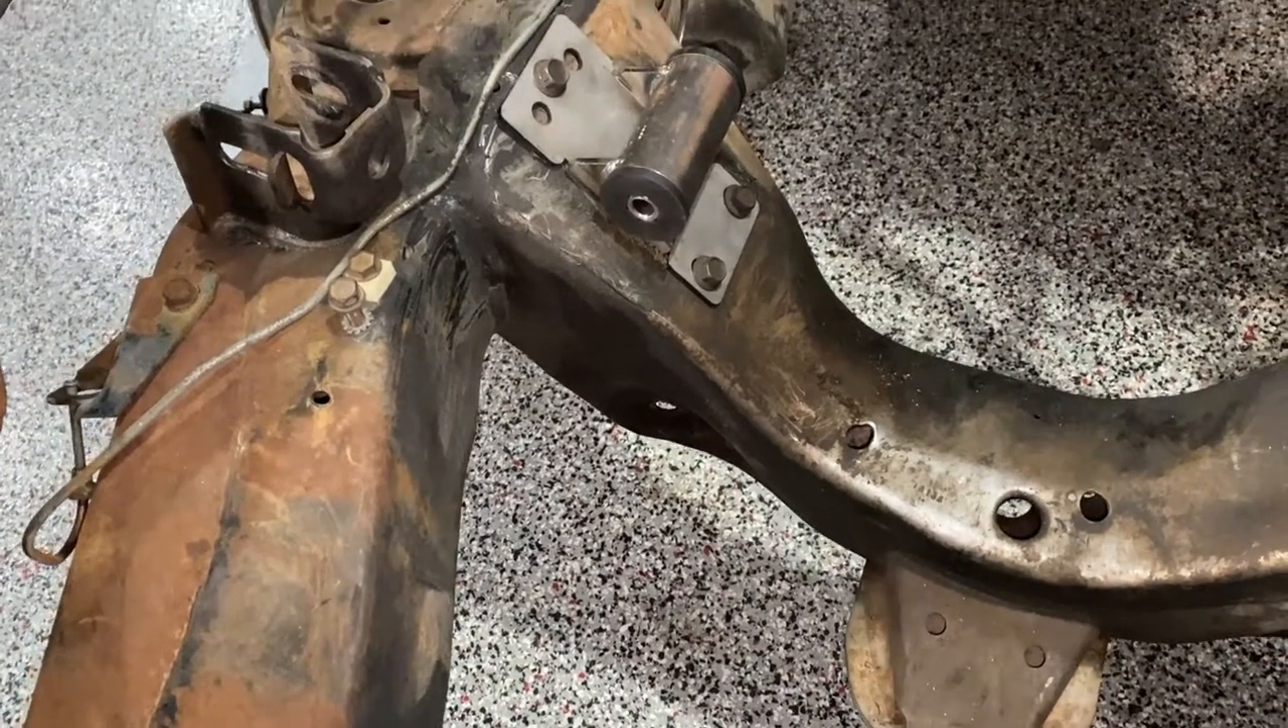The new motor mounts installed i just use three bolts rather than the four or five or four and six that the stock mounts did.